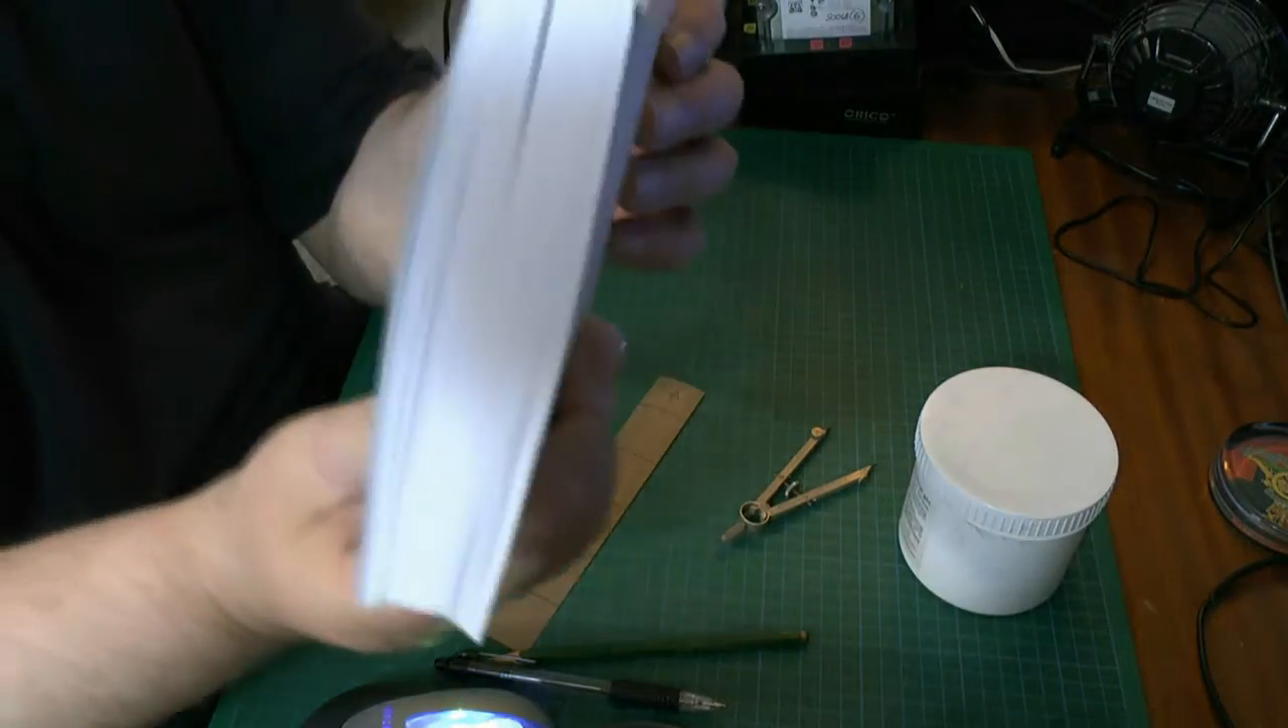I've got my book block made I haven't got the boards on or anything.